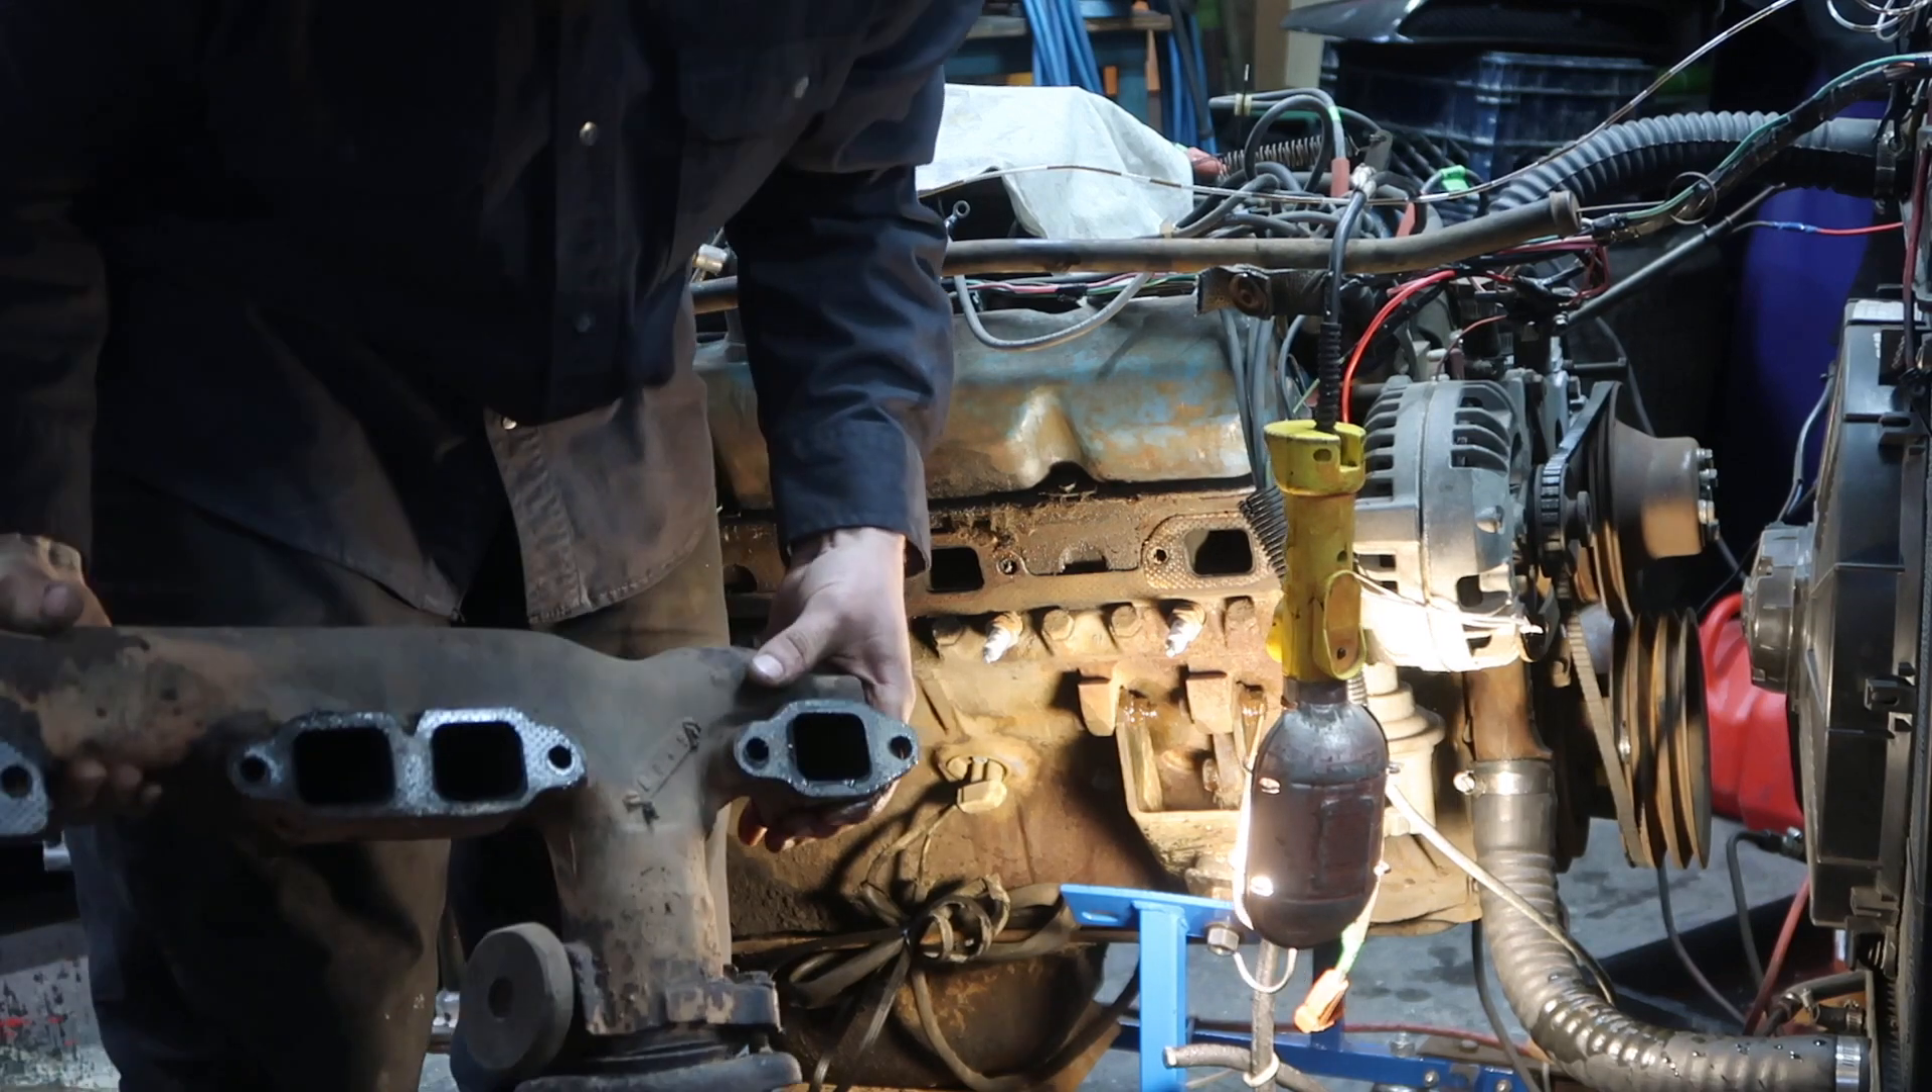Passenger side manifold is finally off.